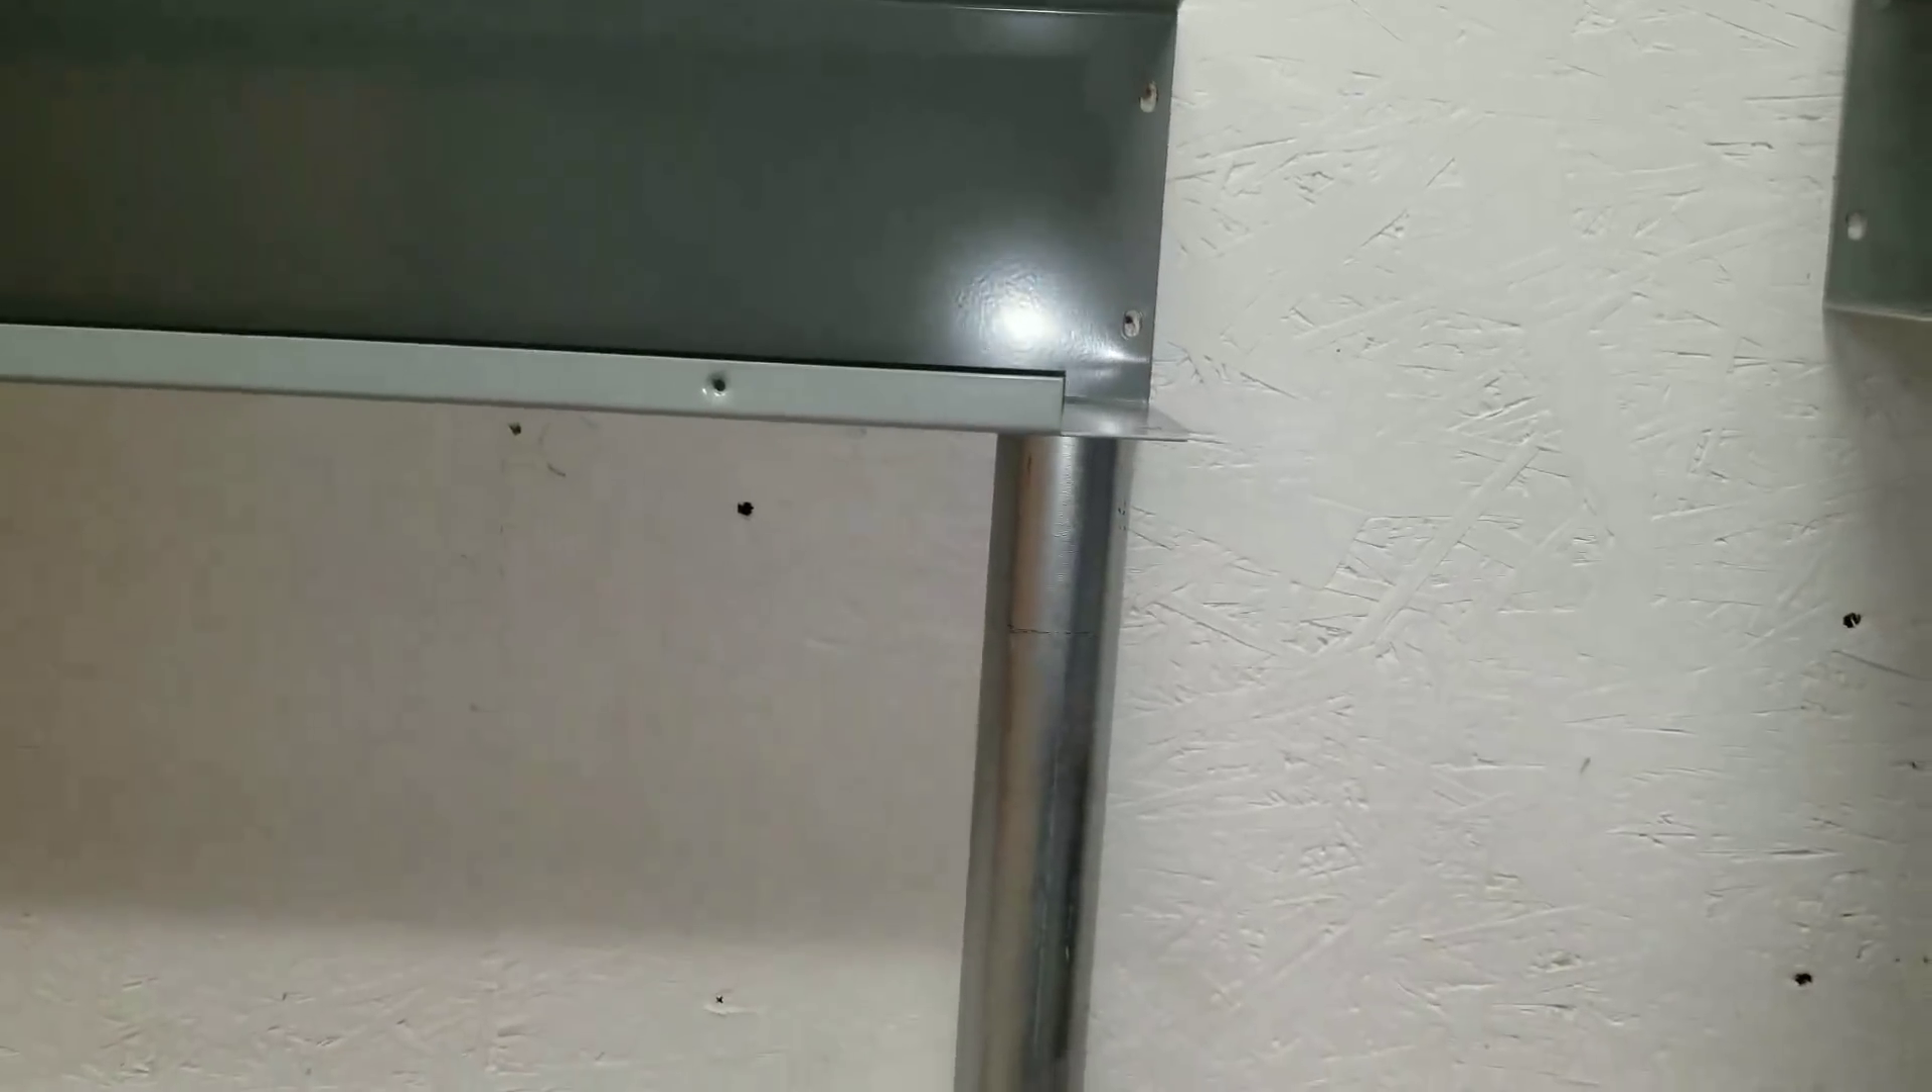So over here I just have a 27 and three quarter inch um piece of two inch EMT holding up this gutter because uh that's just the height.